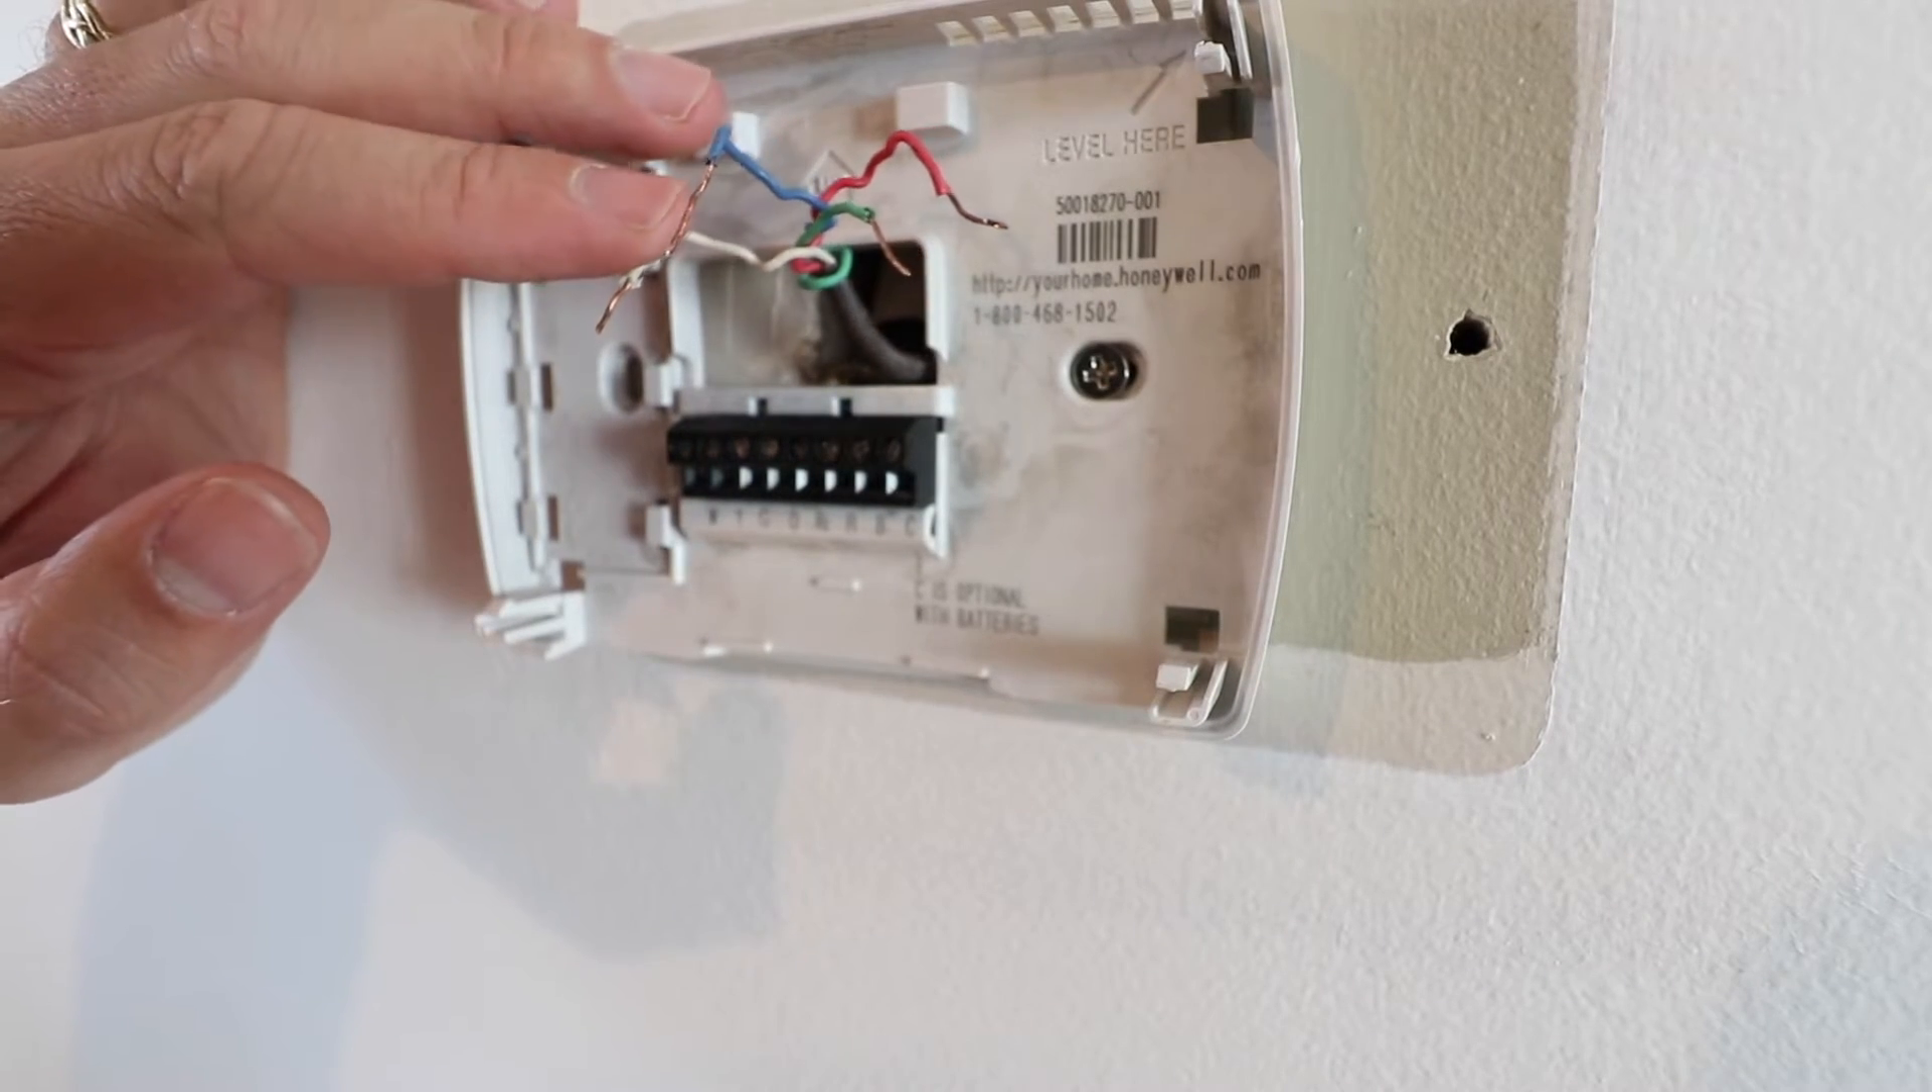All right we have all the wires removed from the existing thermostat now we just need to remove it from the wall with these screws that hold it onto the wall.